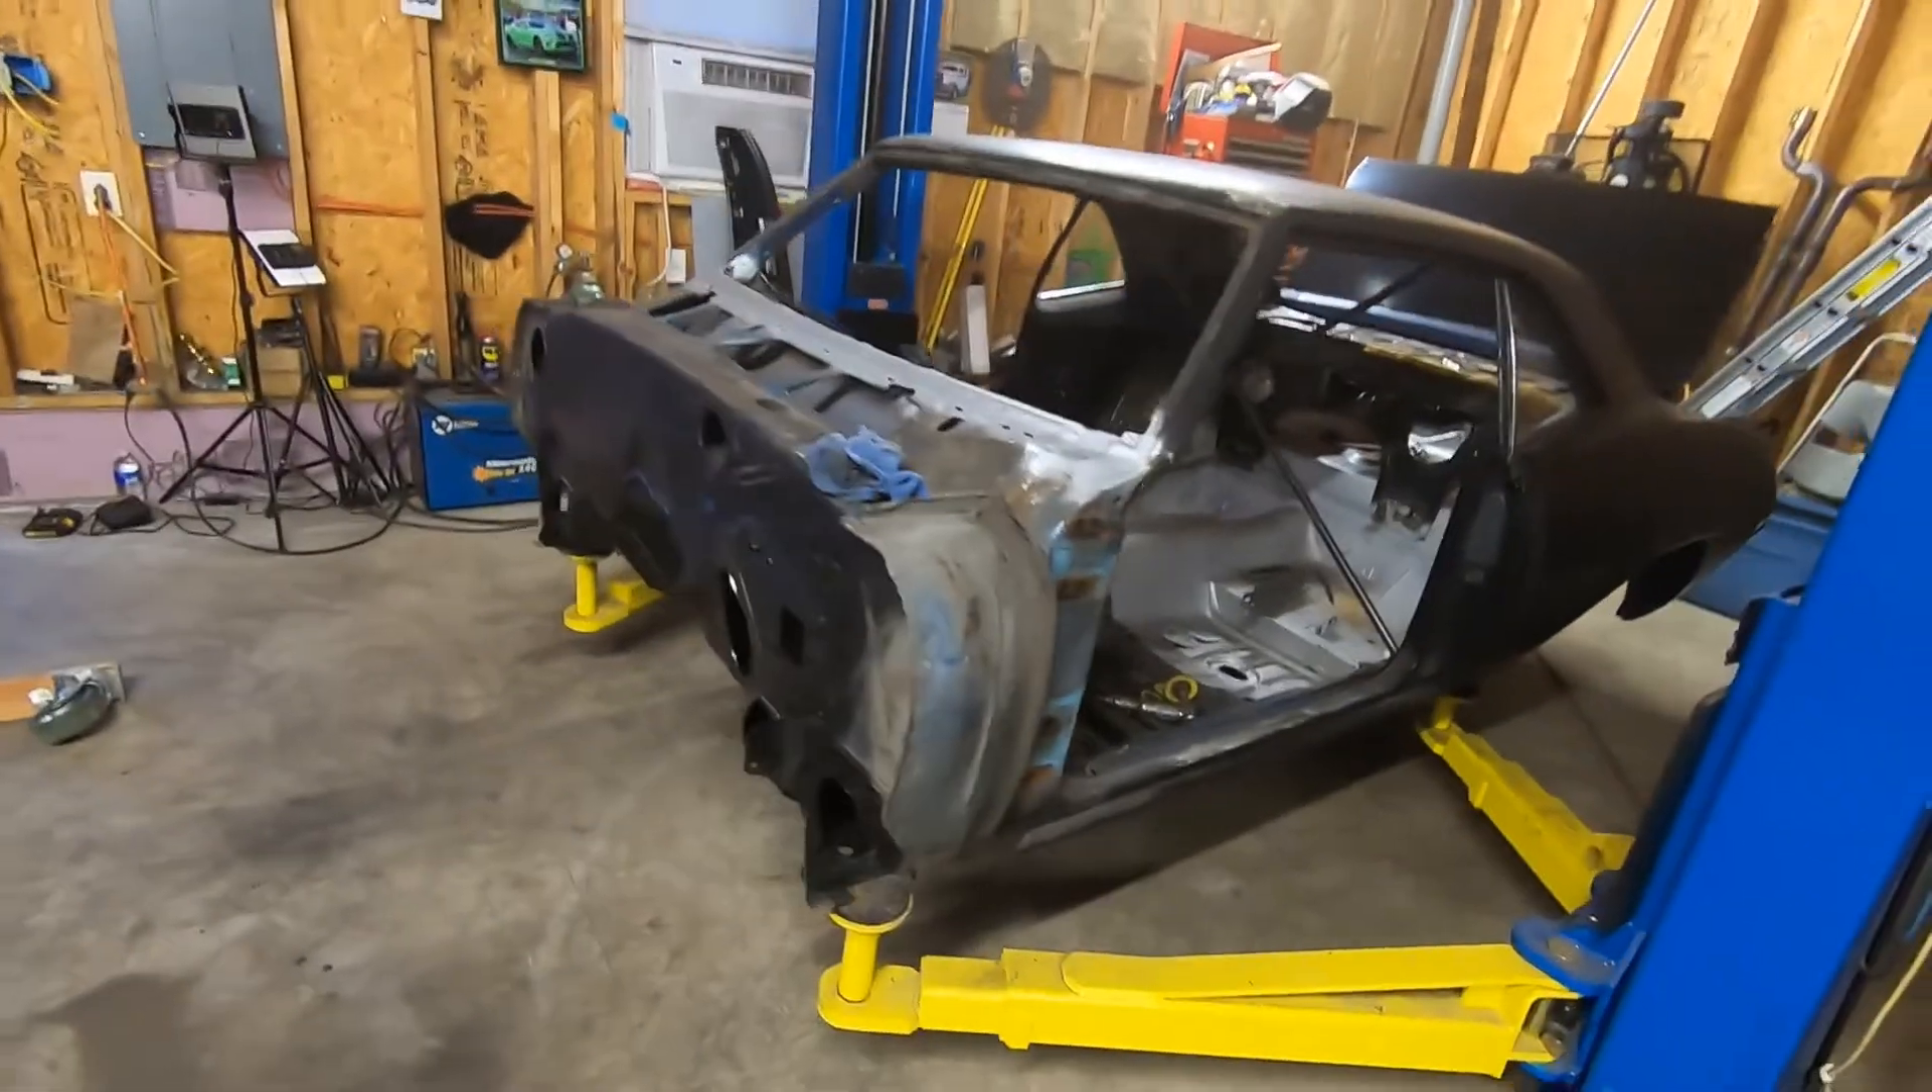So we have the doors off.